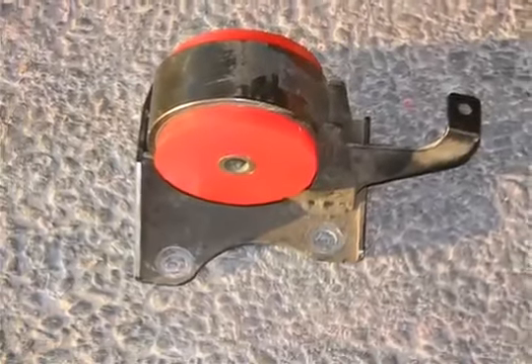Here's the completed front motor mount with the insert in place.